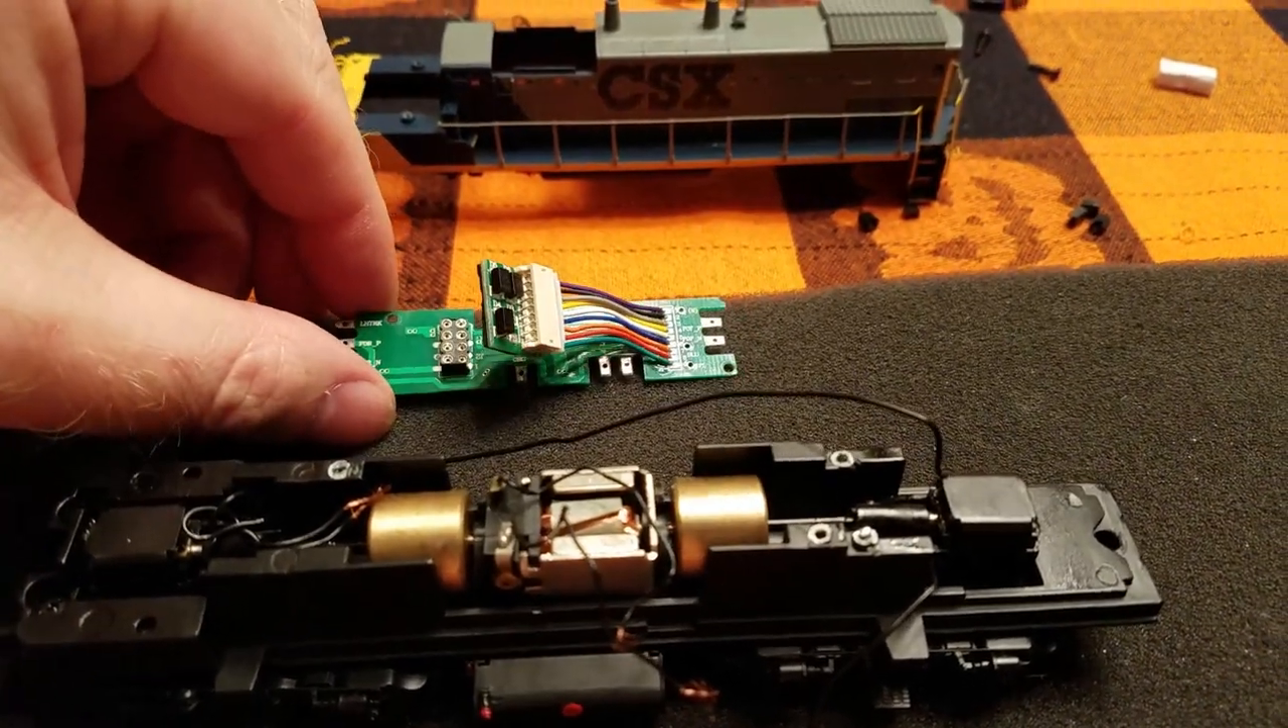So obviously I removed the board.